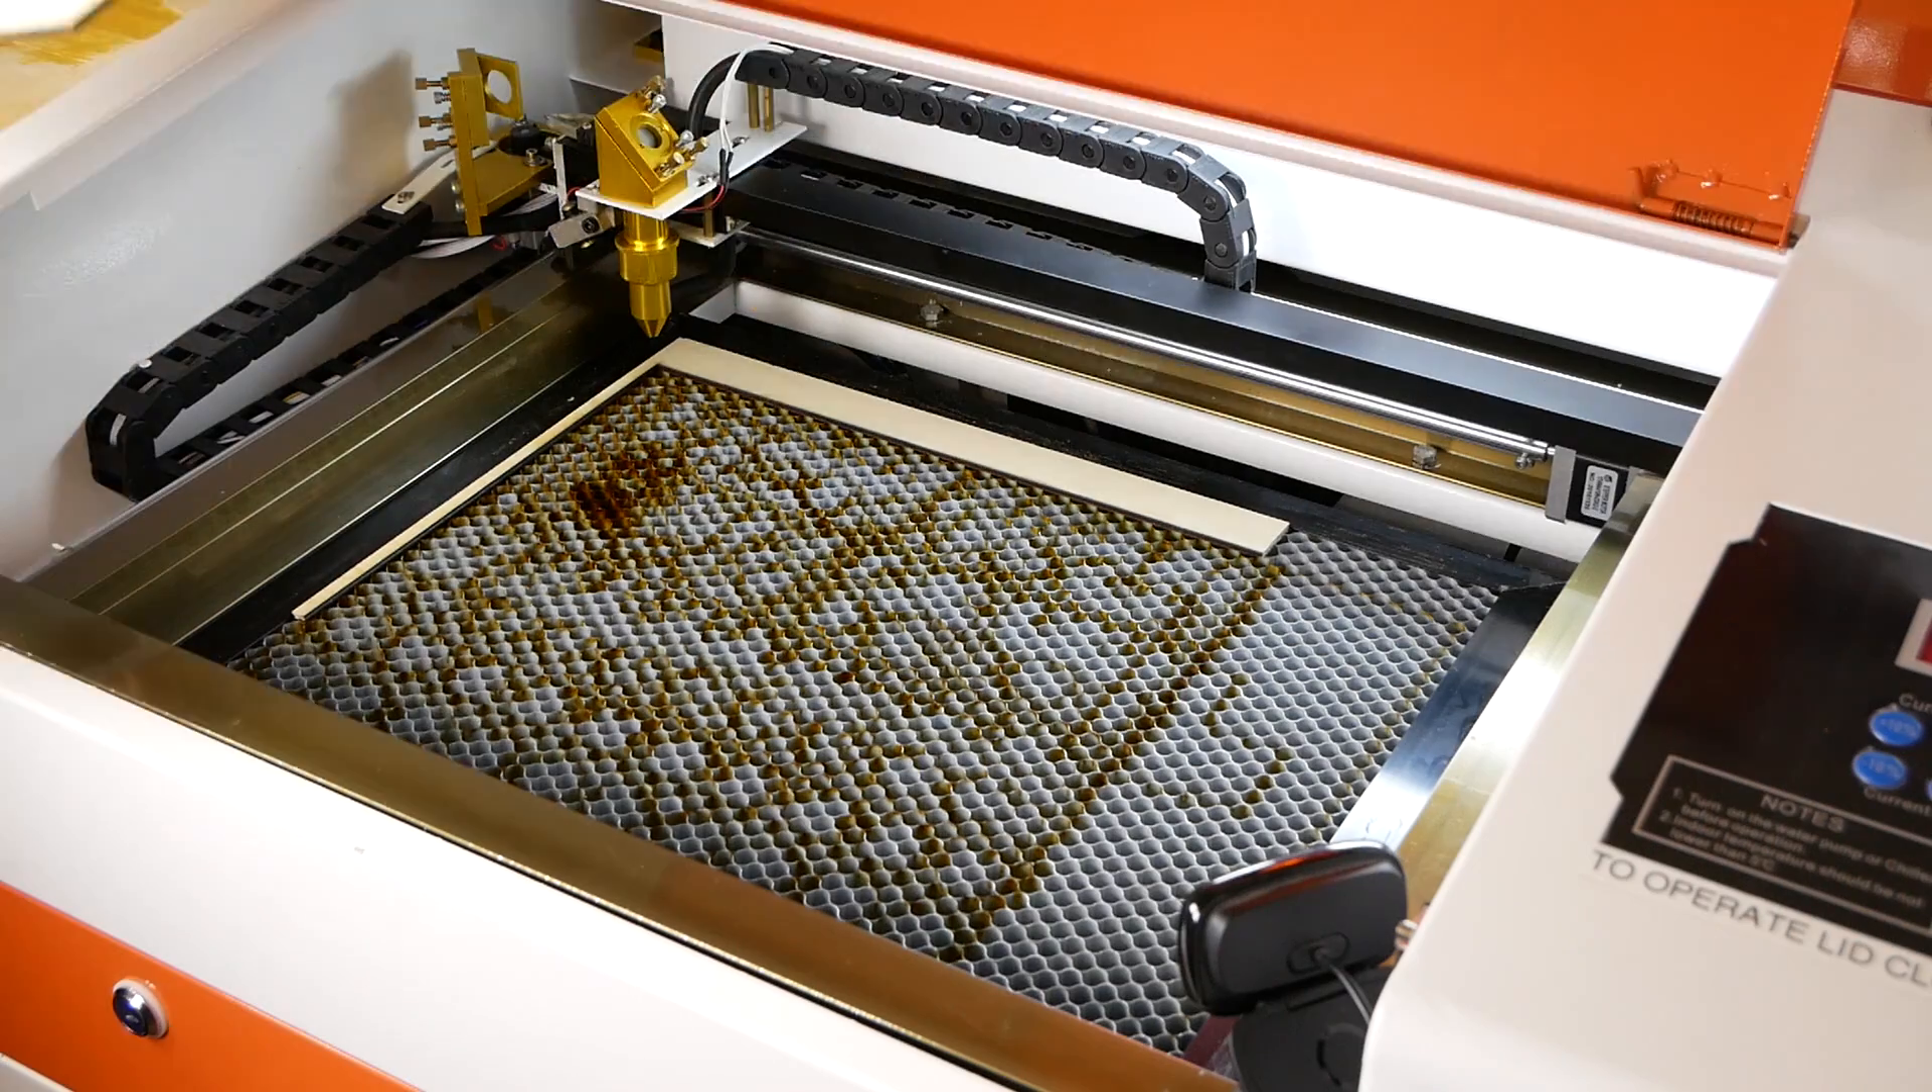I cut a small guide that fits into the corner of the cutting surface.